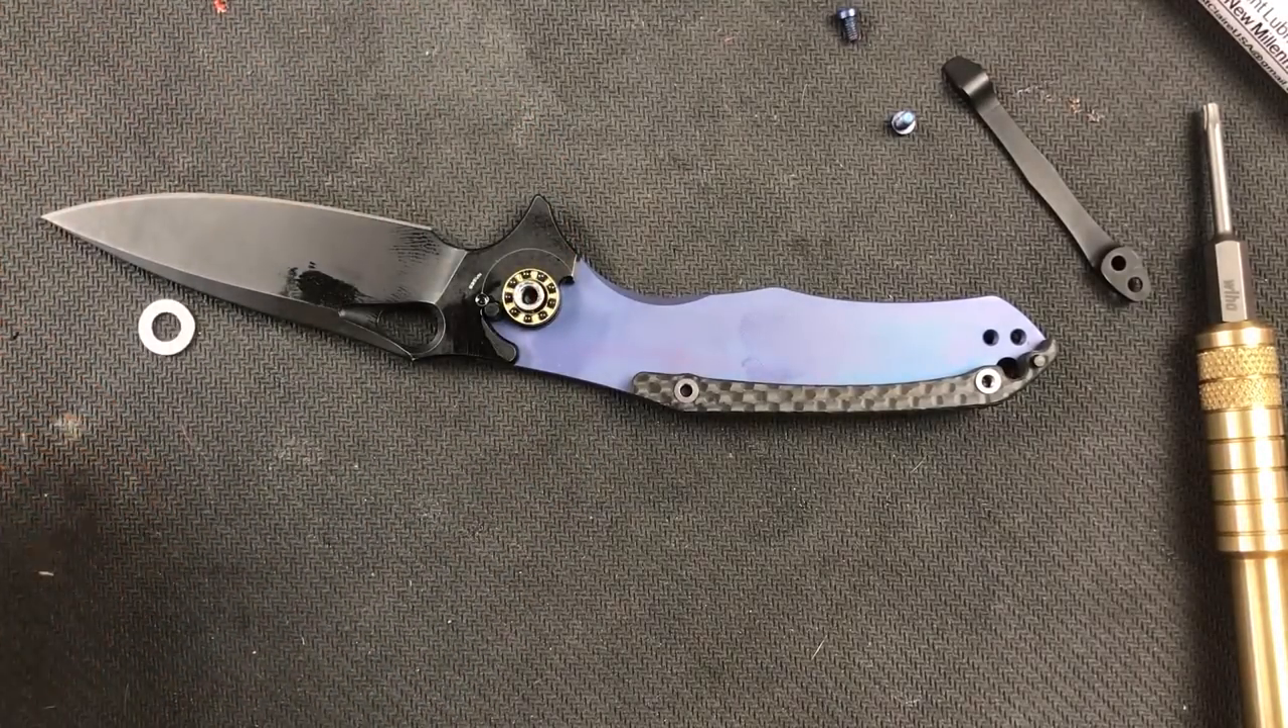We have put the bearing on there. We put it on open side of the race up this time because we're going into the counter bore here.